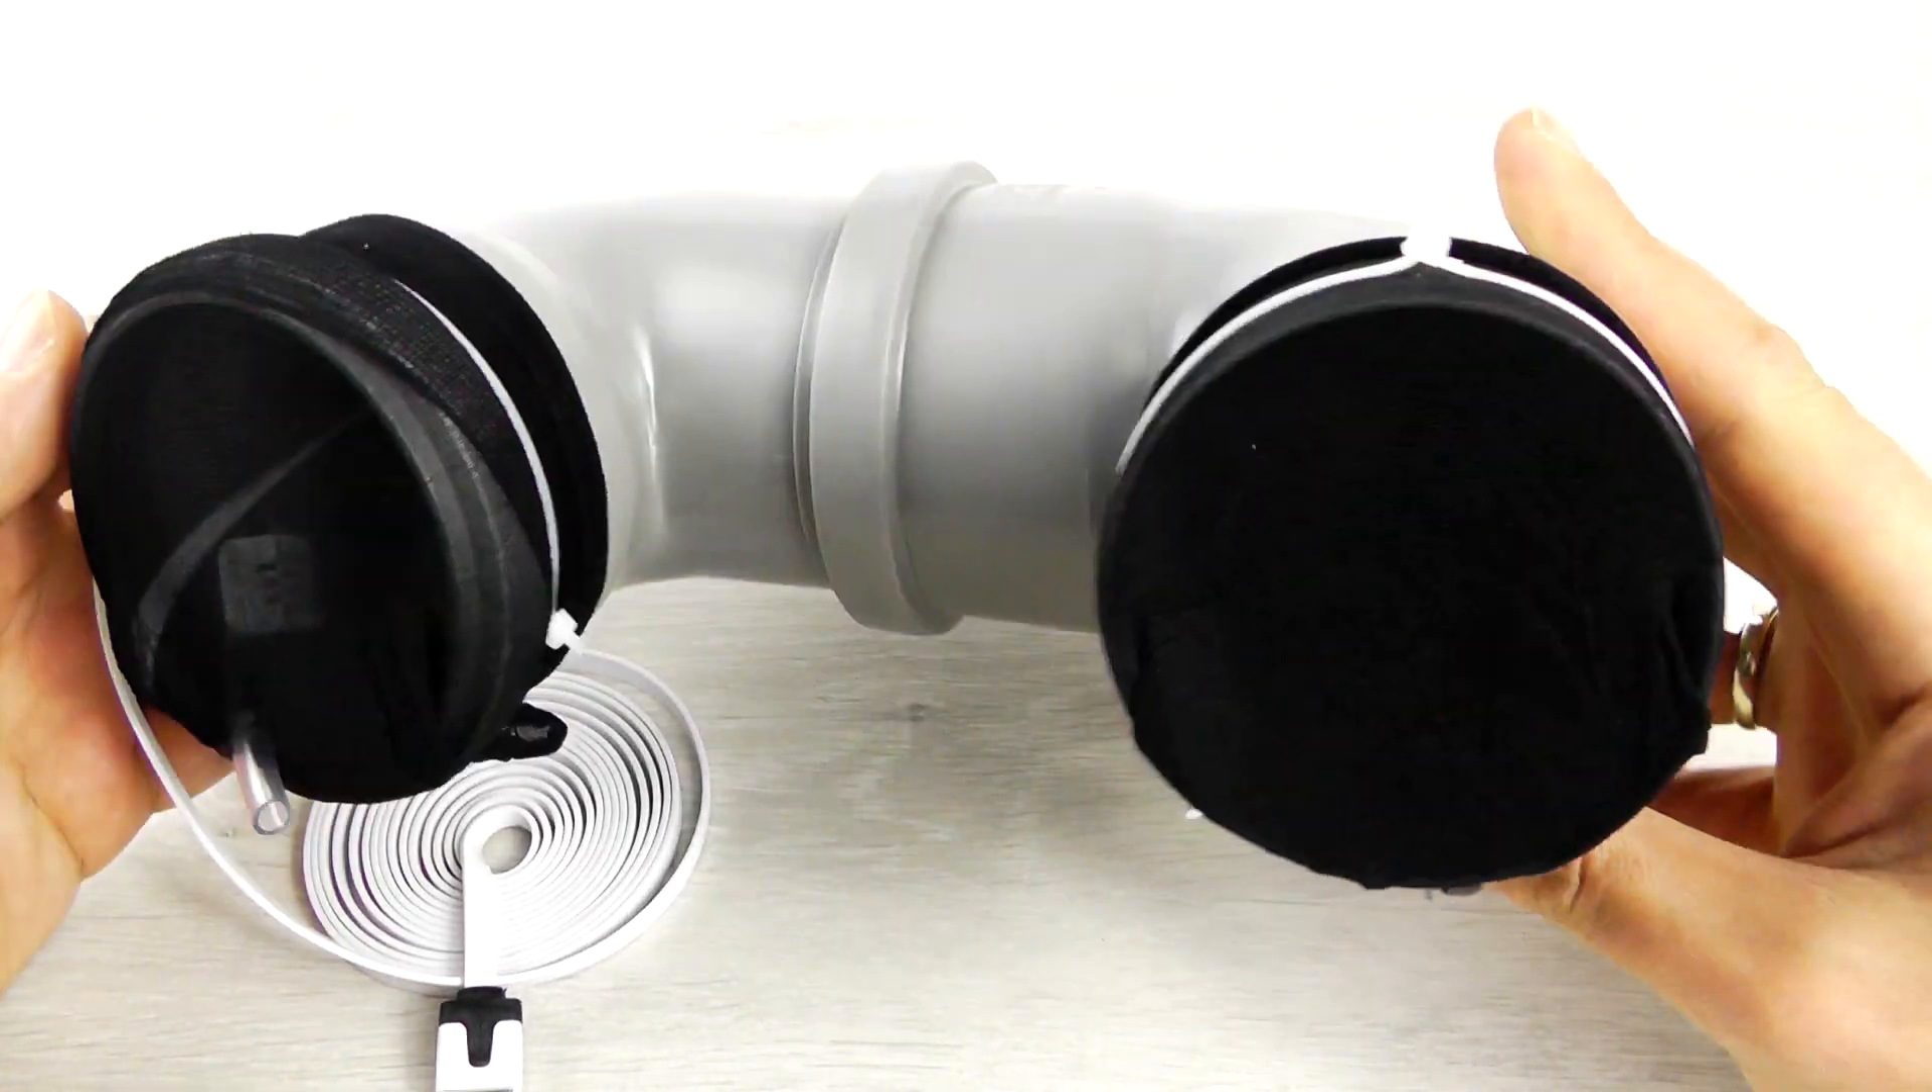Na koniec zakładam siatkę ochronną na oba końce rur. Montaż mam już zakończony.